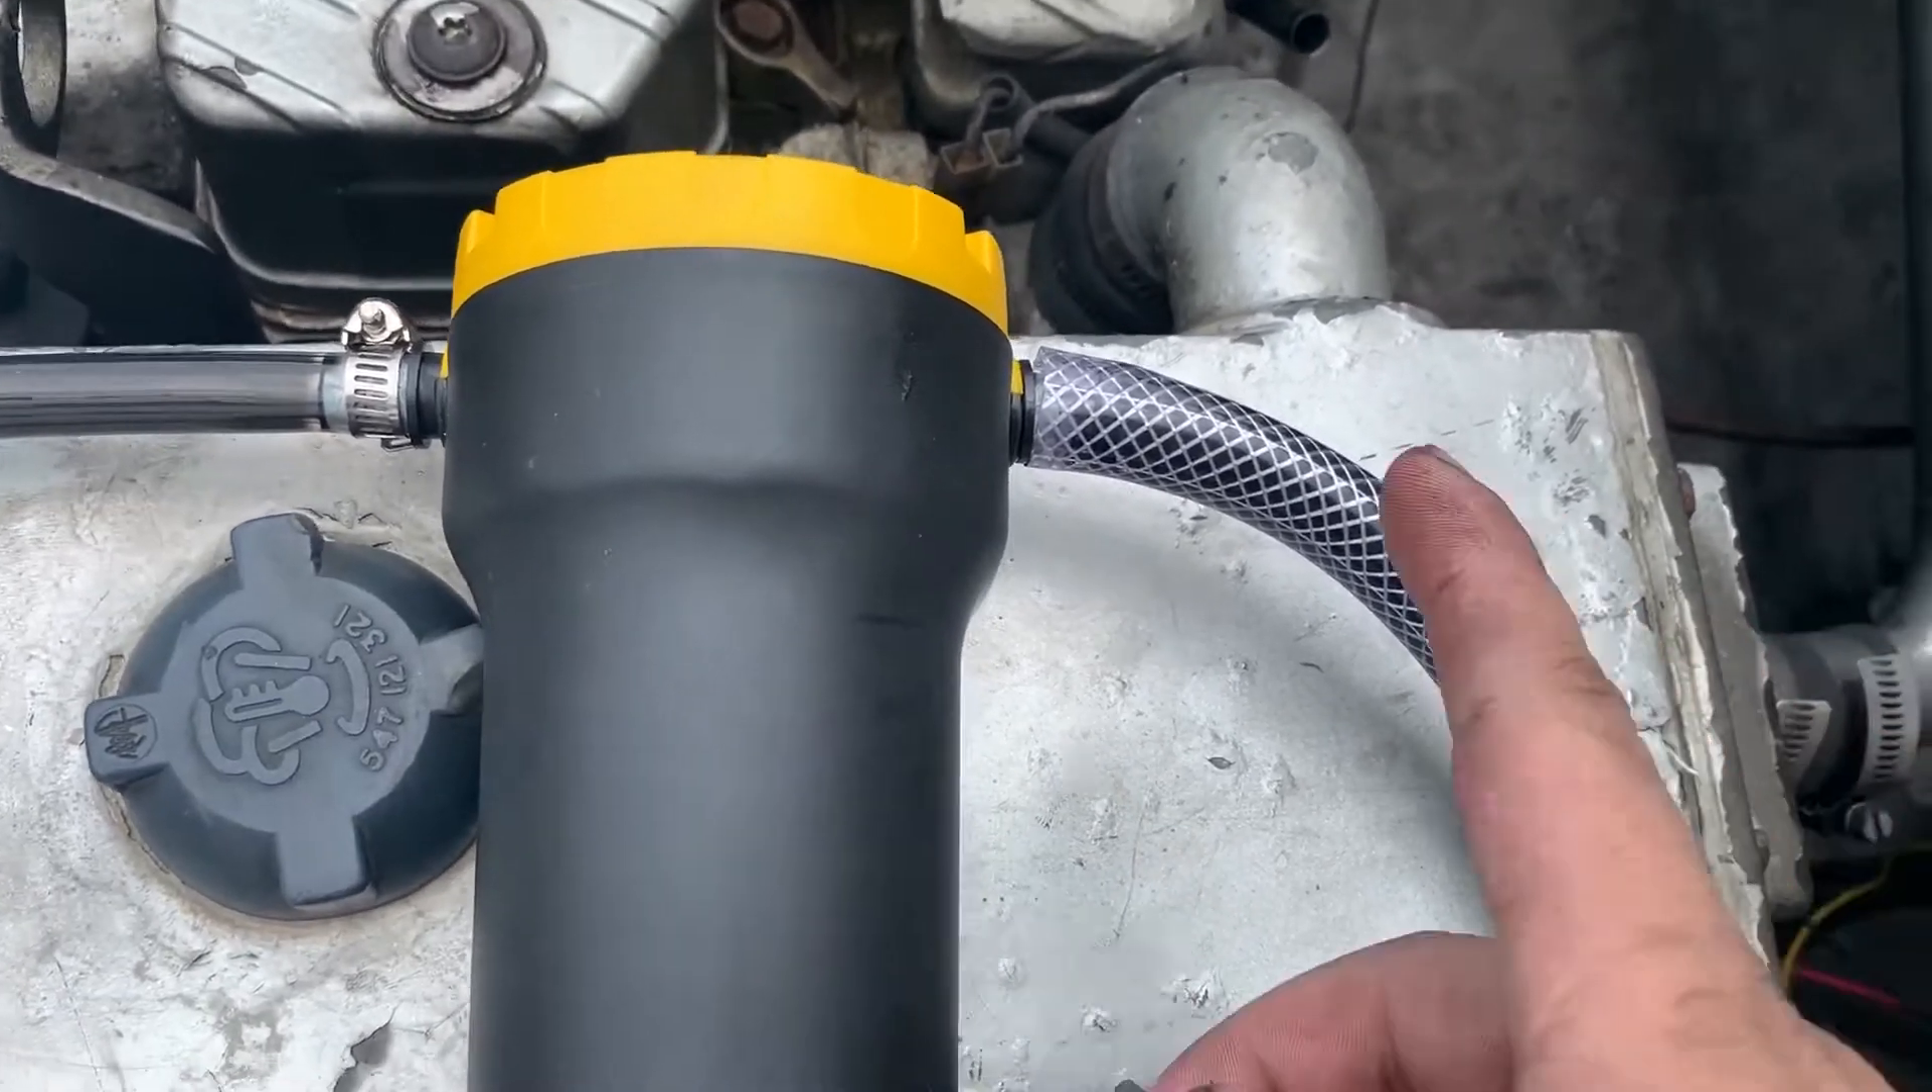É uma mangueira de meia polegada que eu encaixei aqui ó. Eu encaixei ela por fora, tá vendo?